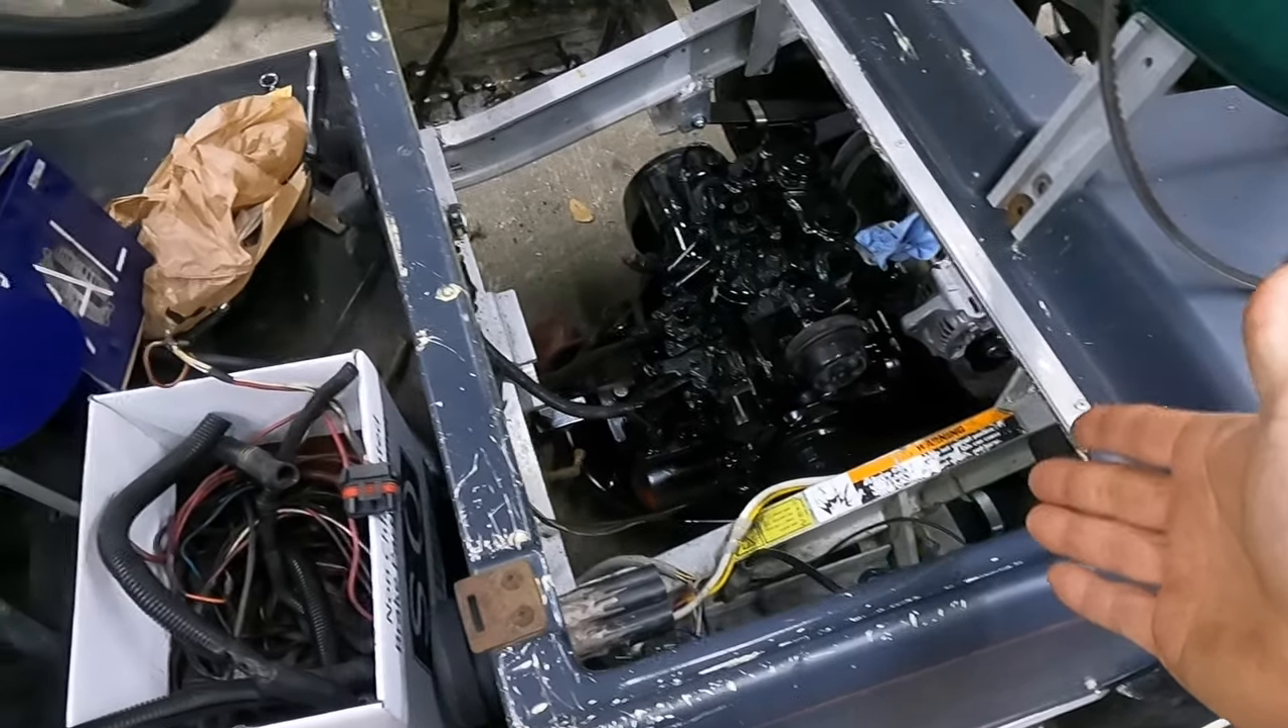I did get the engine set in there.